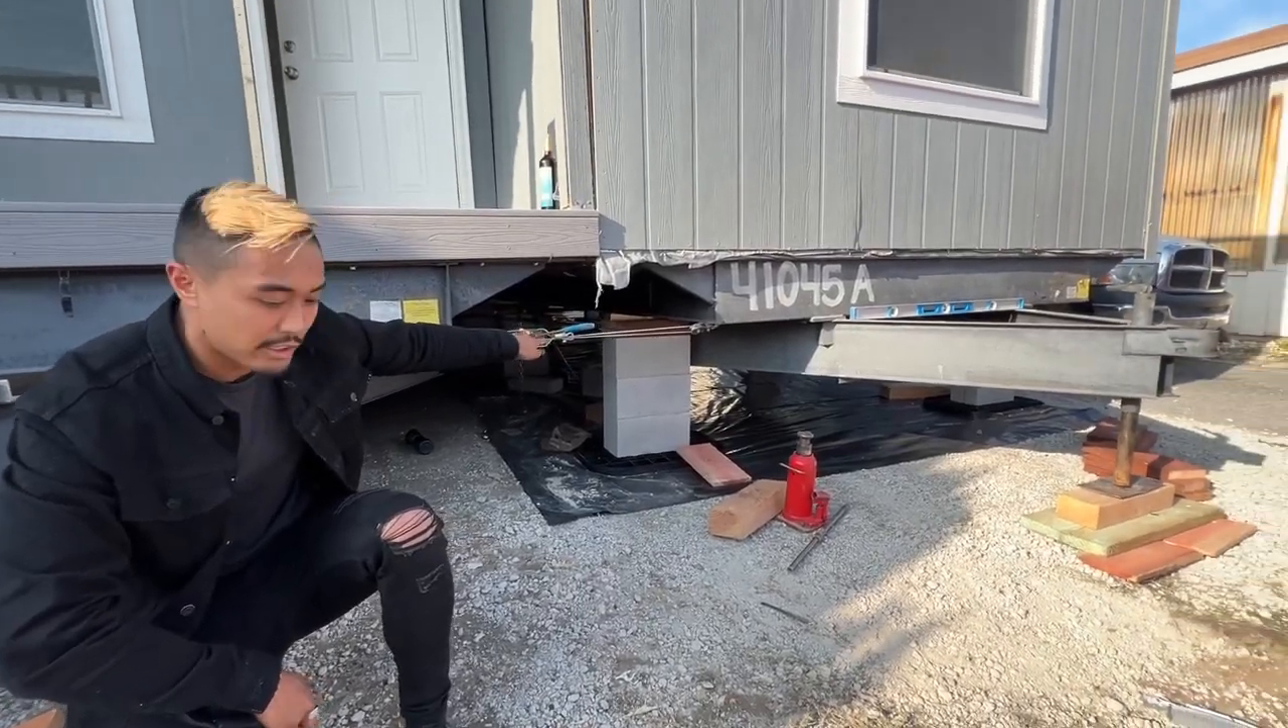So as you can see they already started doing the vapor barrier on the bottom and then also started setting up these cinder block piers as well.